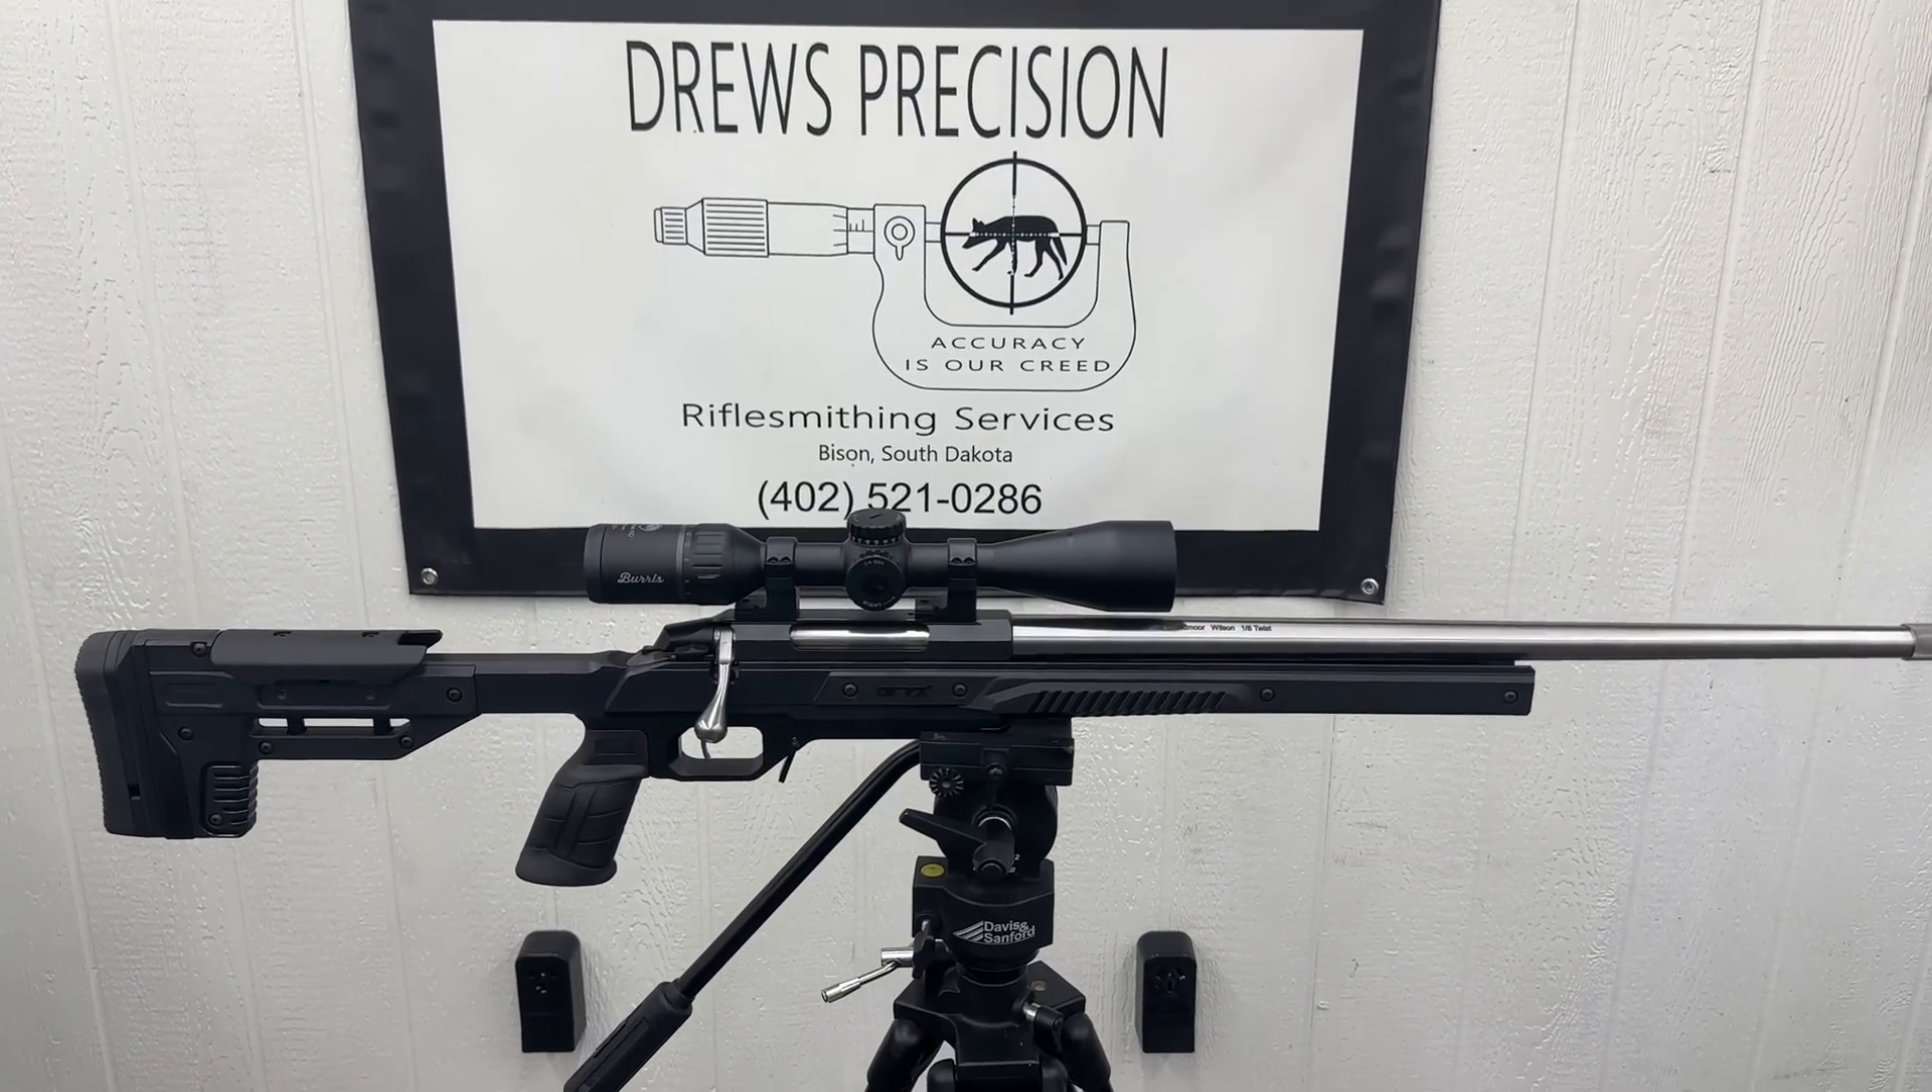A completed project. Got the scope mounted back on.